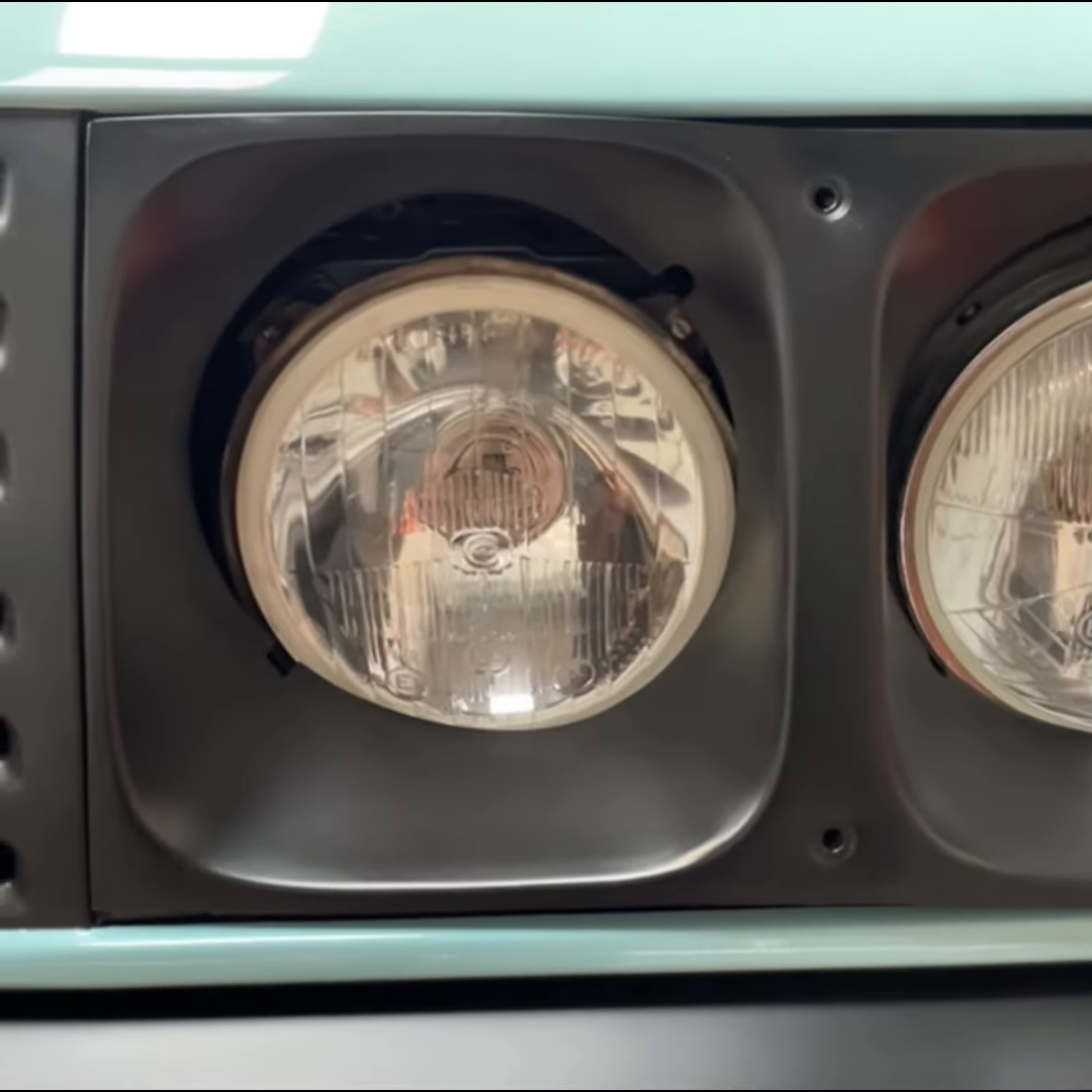Now the headlight cowl isn't fitted properly.